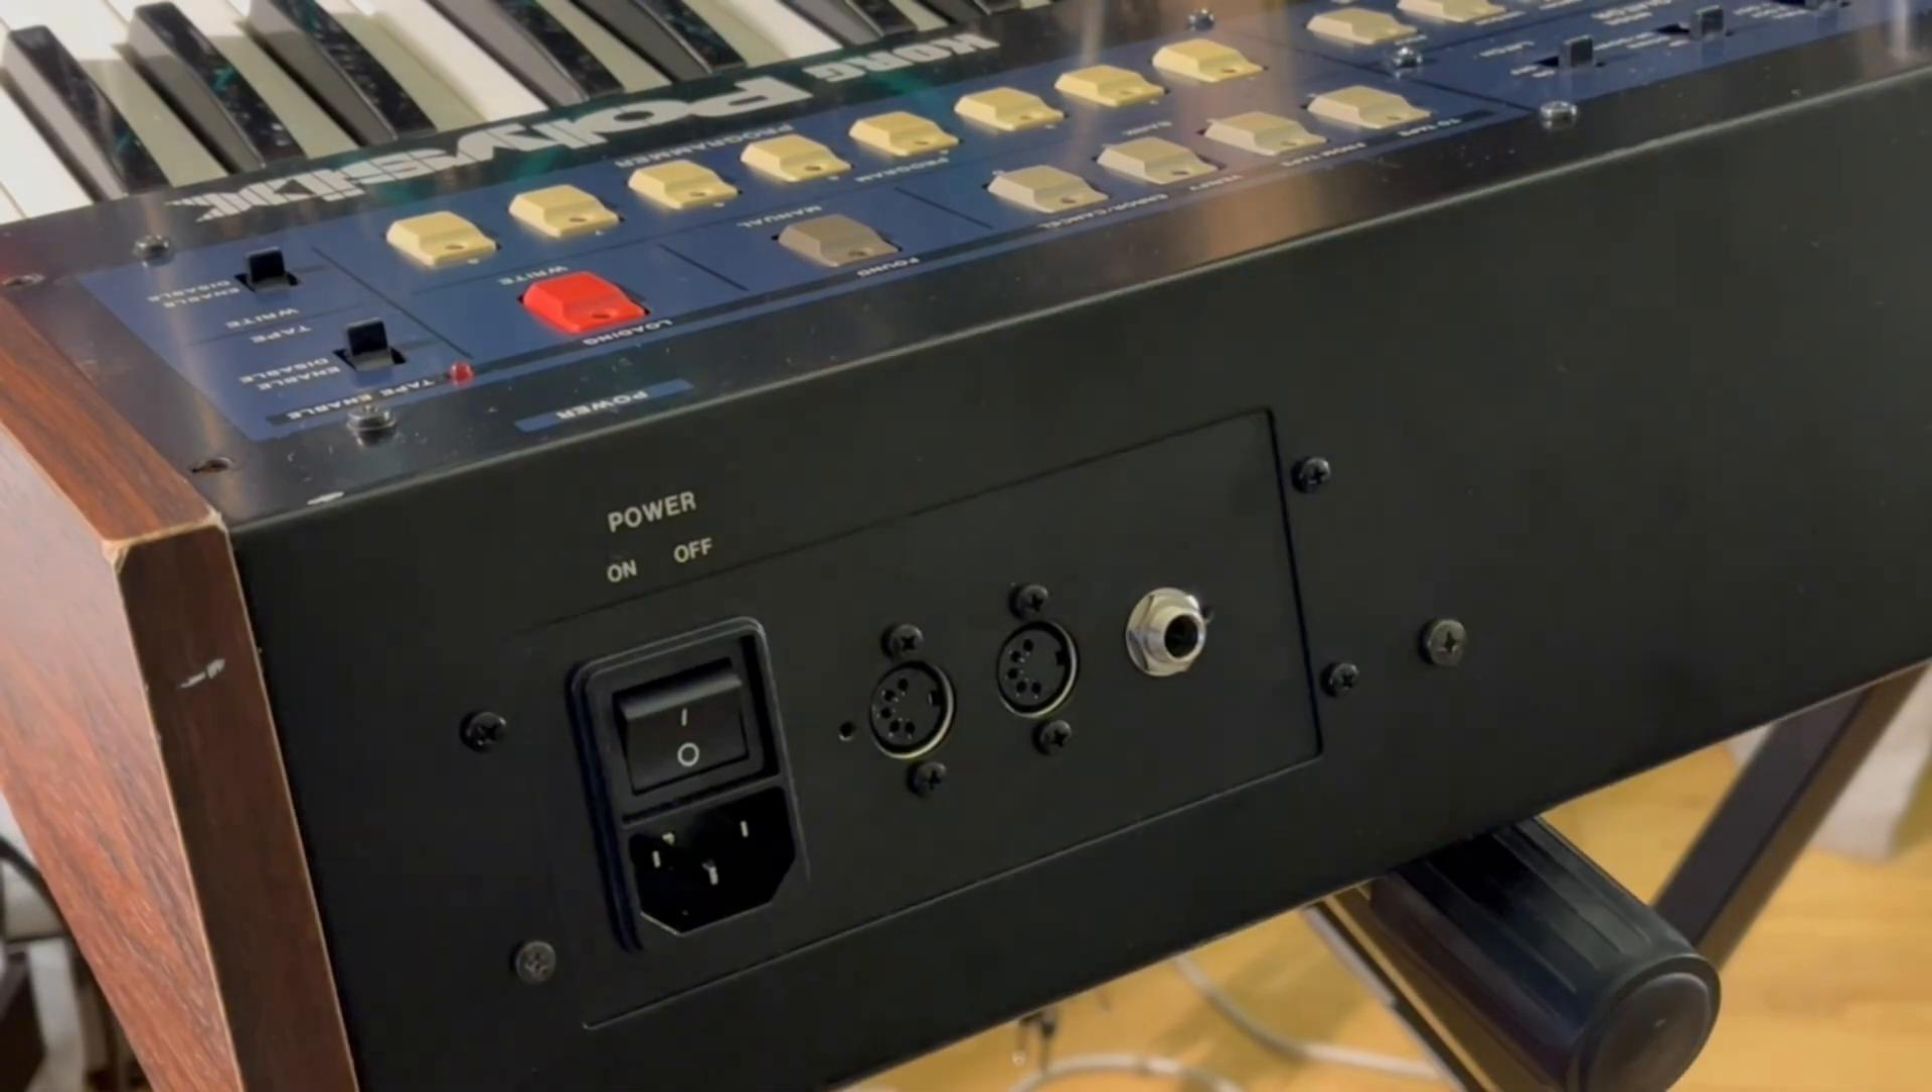I decided to replace the power cable as well, so no drilling is needed for the MIDI connectors and the synthesizer has a nice power plug now.